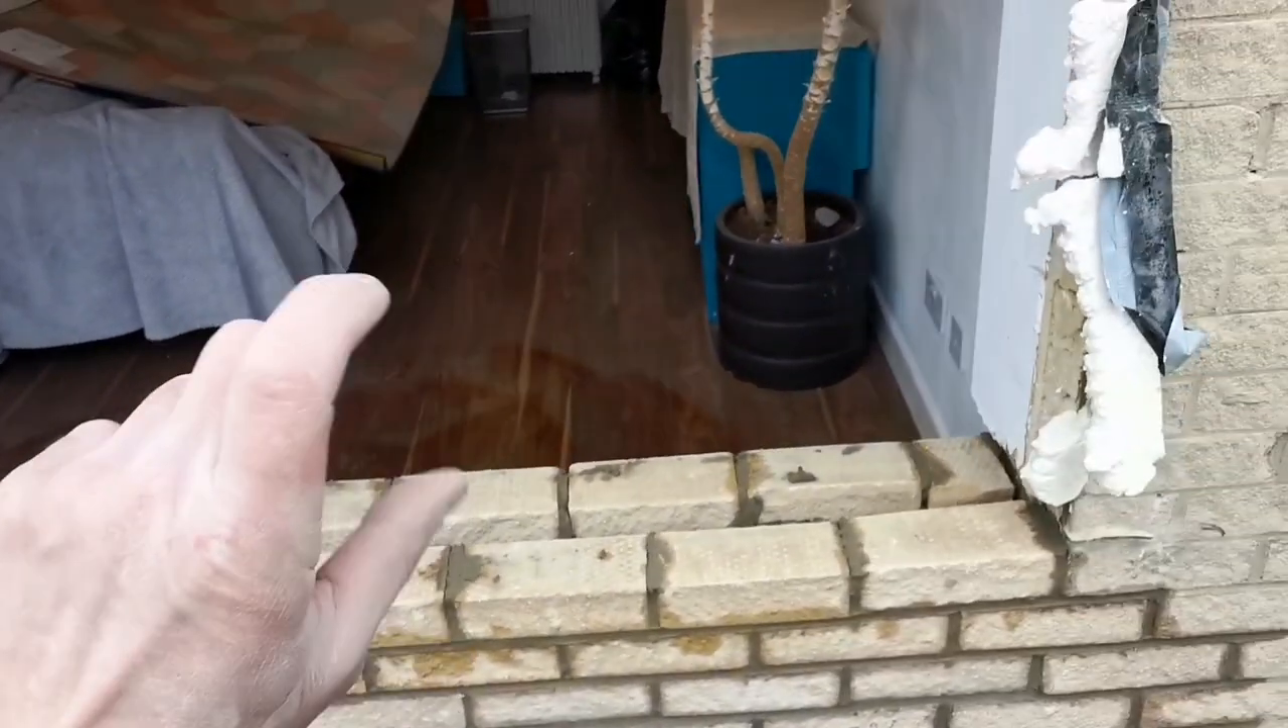And we ended up putting a course of brick on because it looks like before they just had two course of block and then put a piece of wood on so we just put brick on to level it.